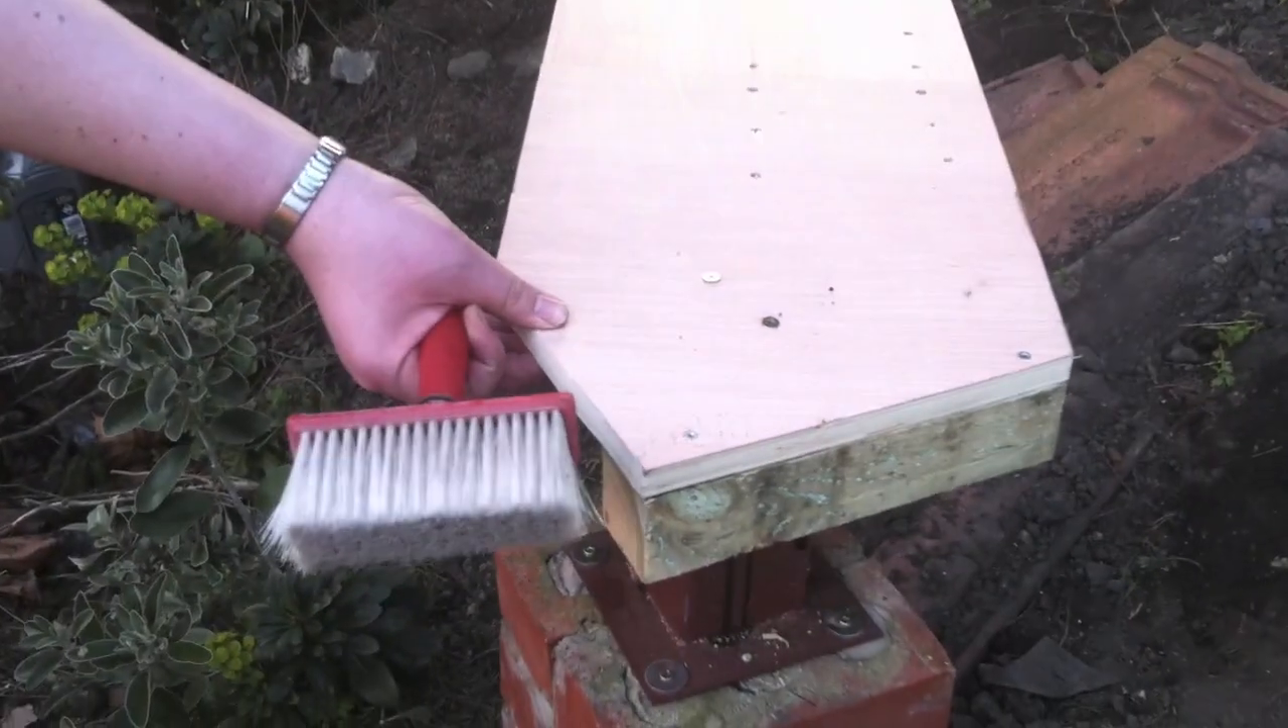First of all we've screwed all the baseboards down onto the the posts so they're good and strong.